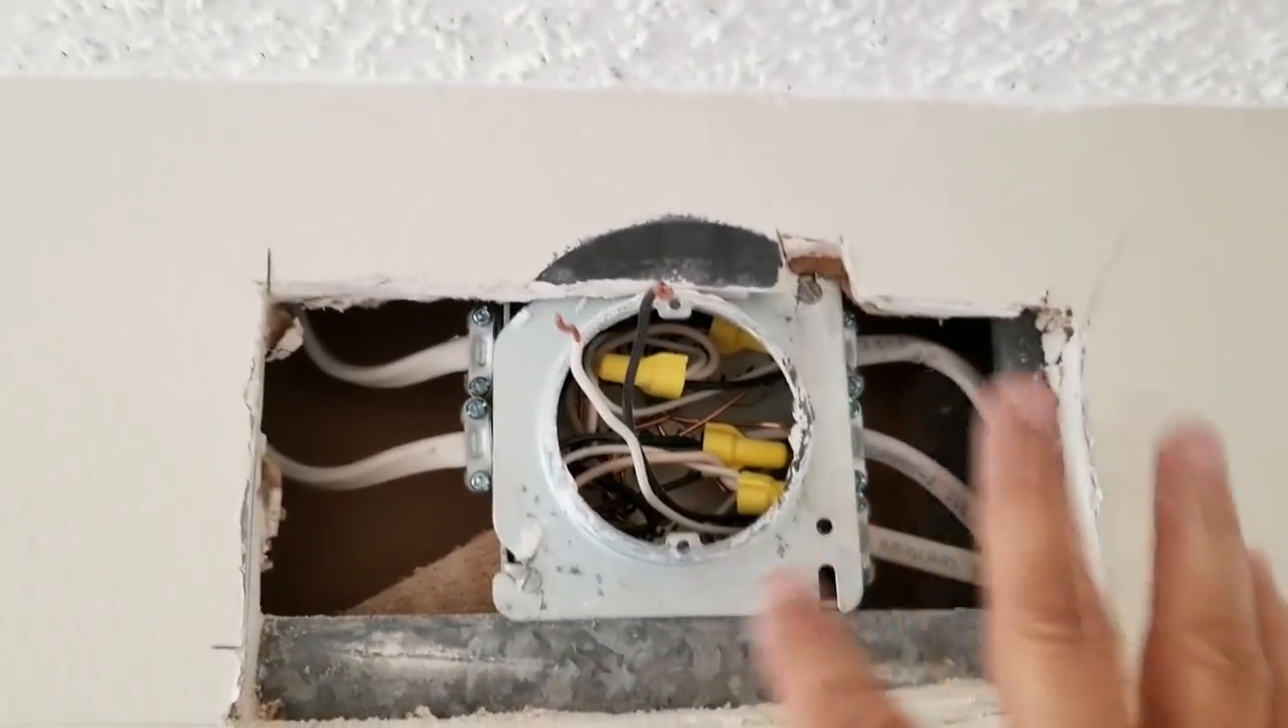So now we have the front plate of this outlet box on, and we're getting ready to install our sconce light once we patch all this up.